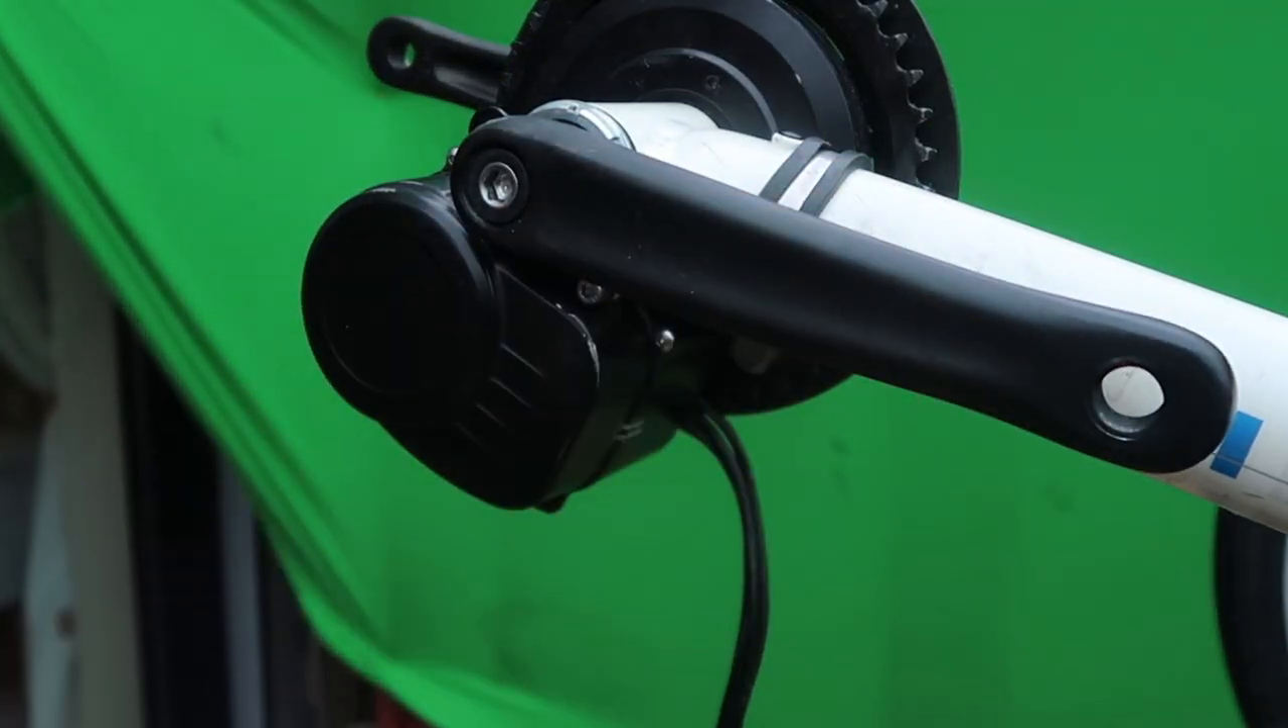So, with the crank arms in place you just need to put on your pedals of choice.